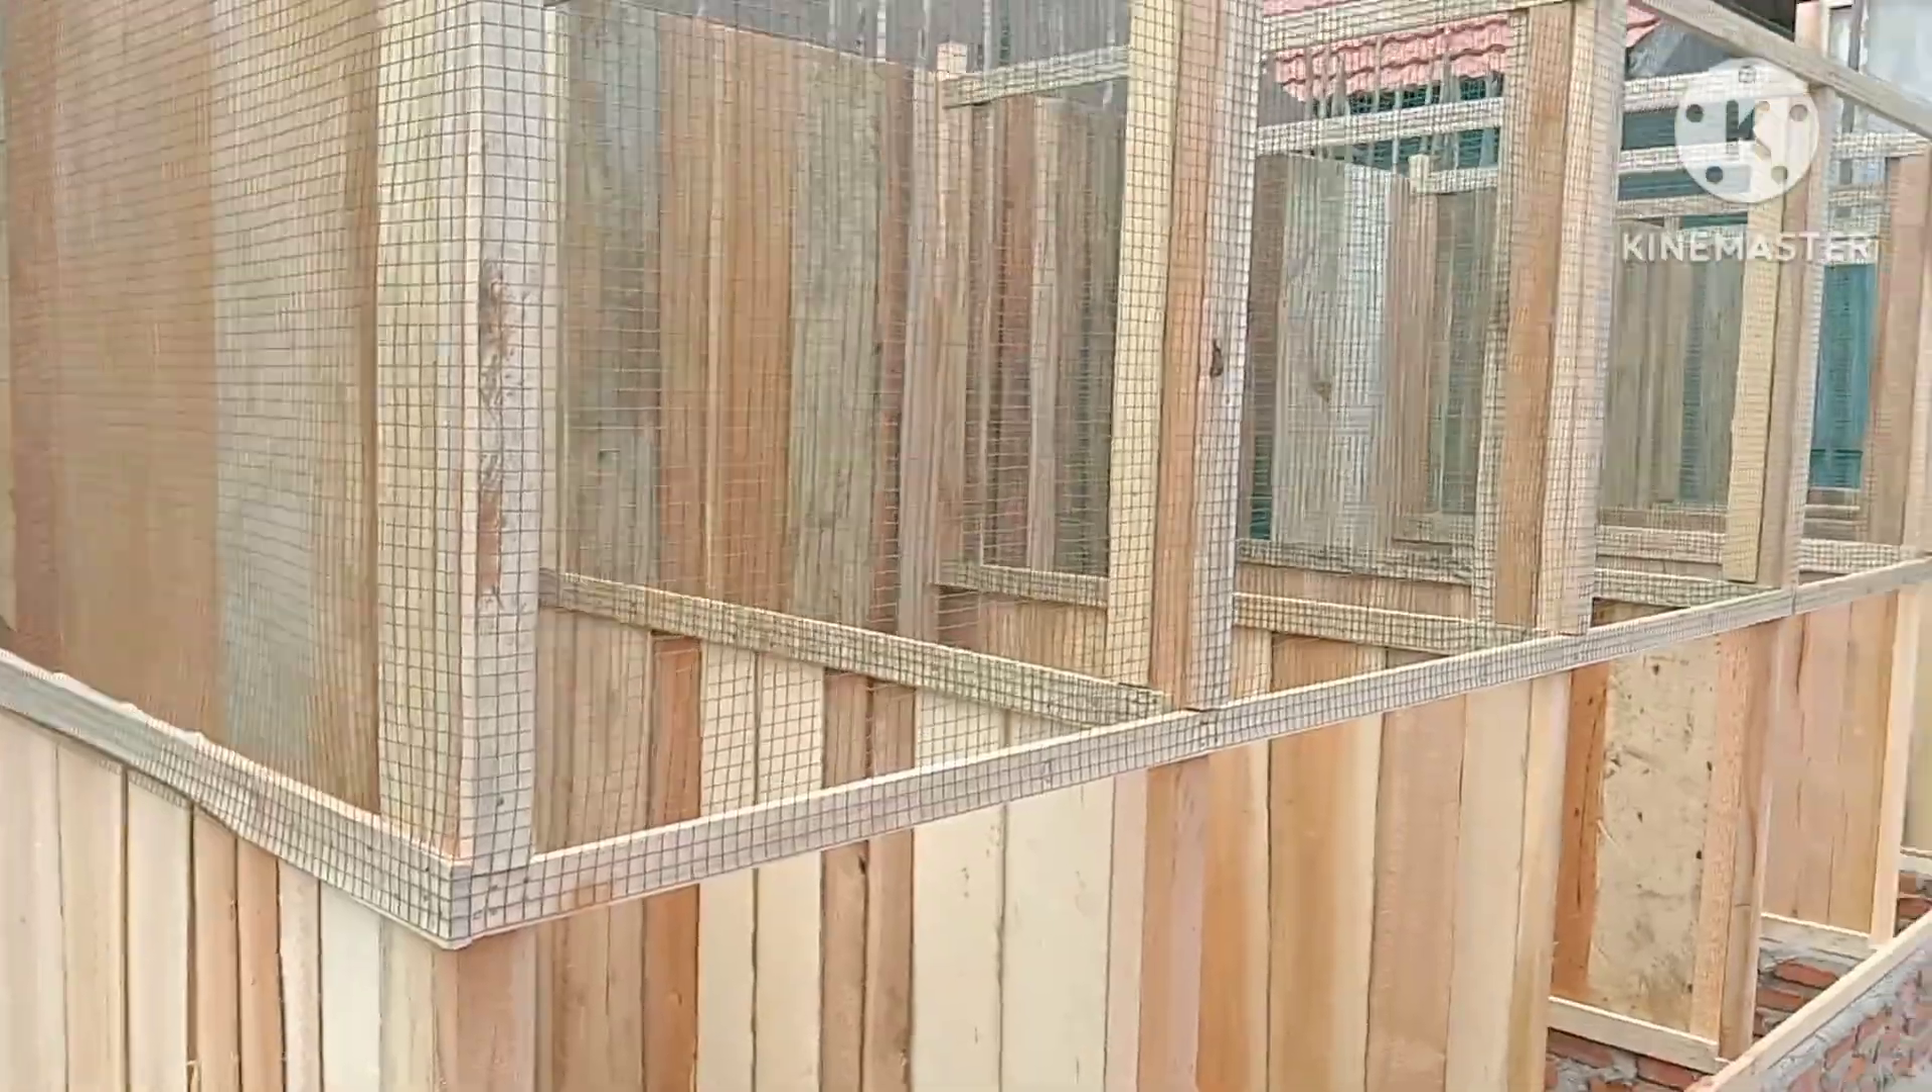Nah ini kawatnya udah kita pasang ya kawan-kawan.